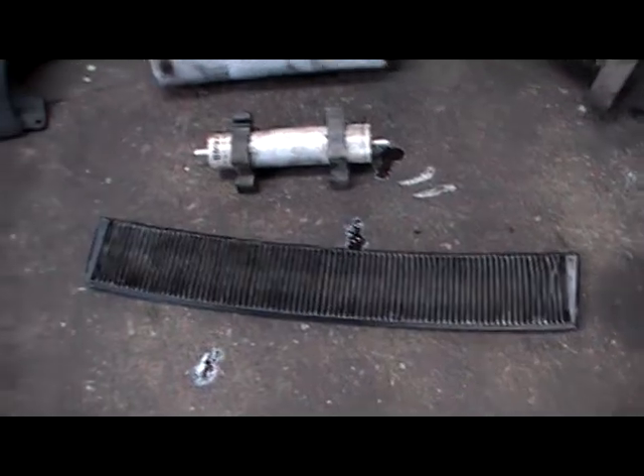Each side the filter comes down and this is the diesel filter off and the air filter off.